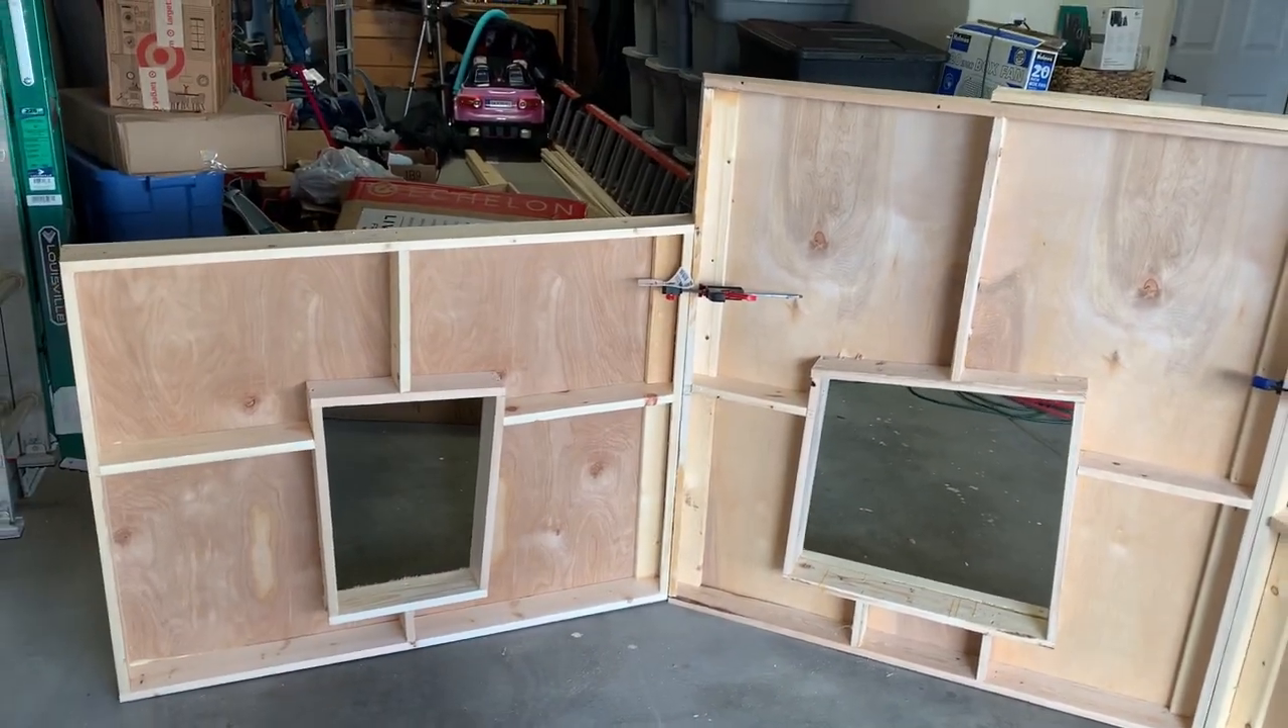I framed the perimeter out and then I laid out how I wanted the windows to look.